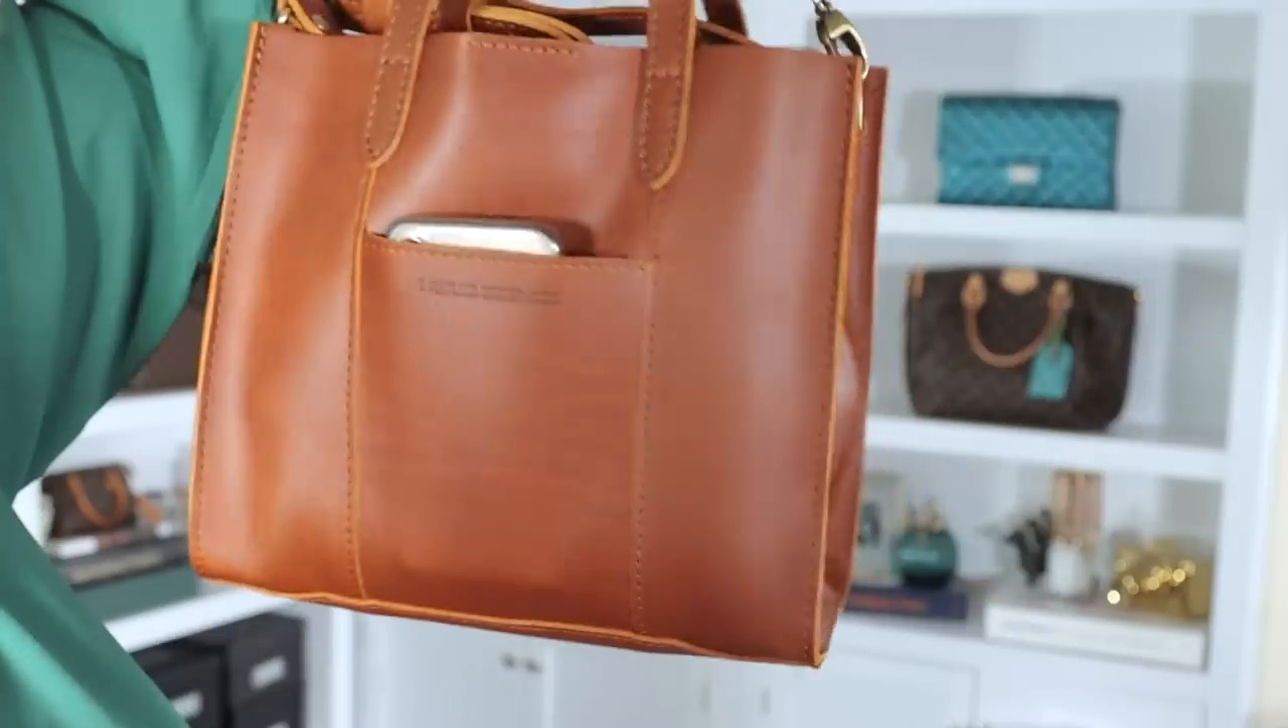Now, my phone doesn't go down all the way. You can still see it sticking out, but that's okay.